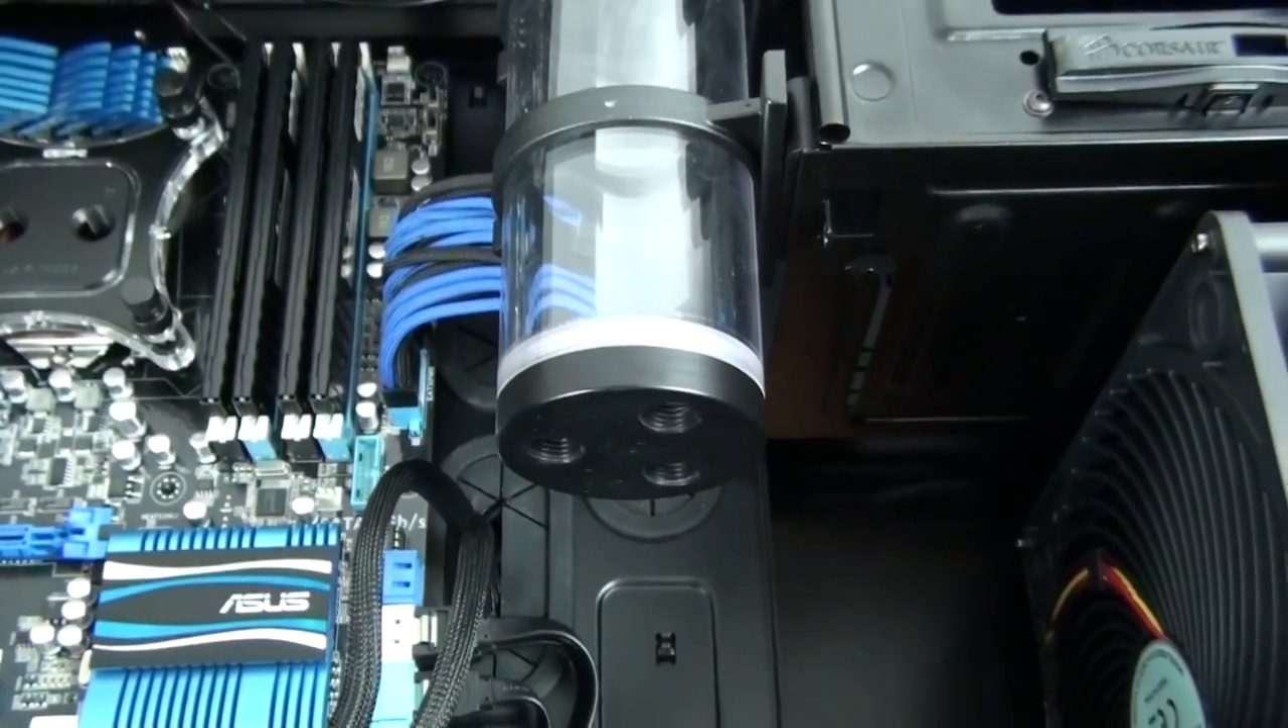The reservoir is mounted.